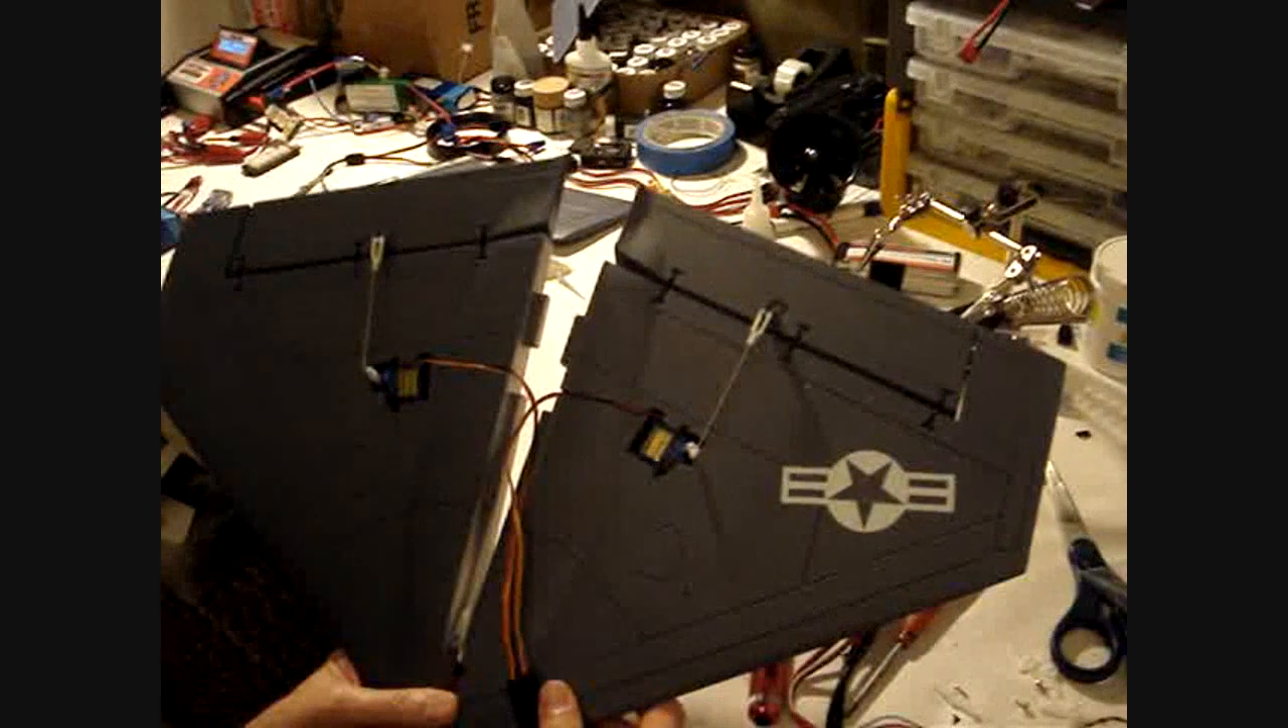The servos are installed, ready to go. They're rigged.